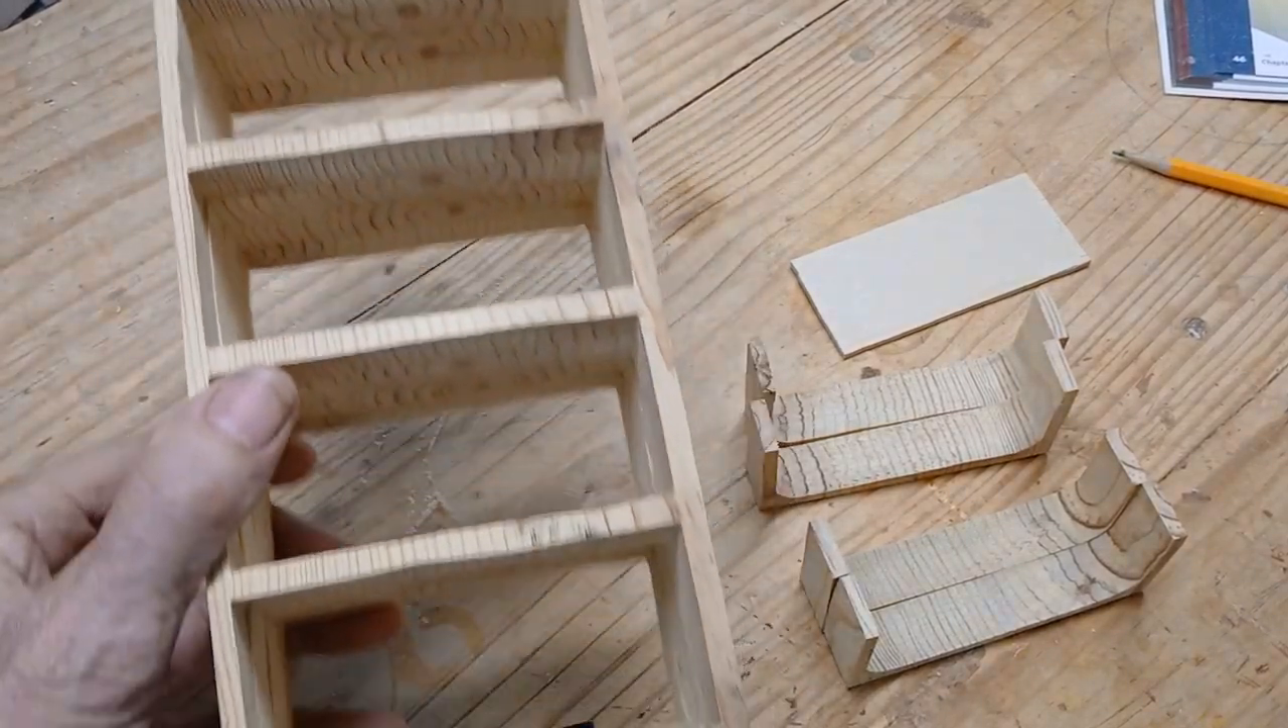Okay, I've got the rough cabinet more or less built.